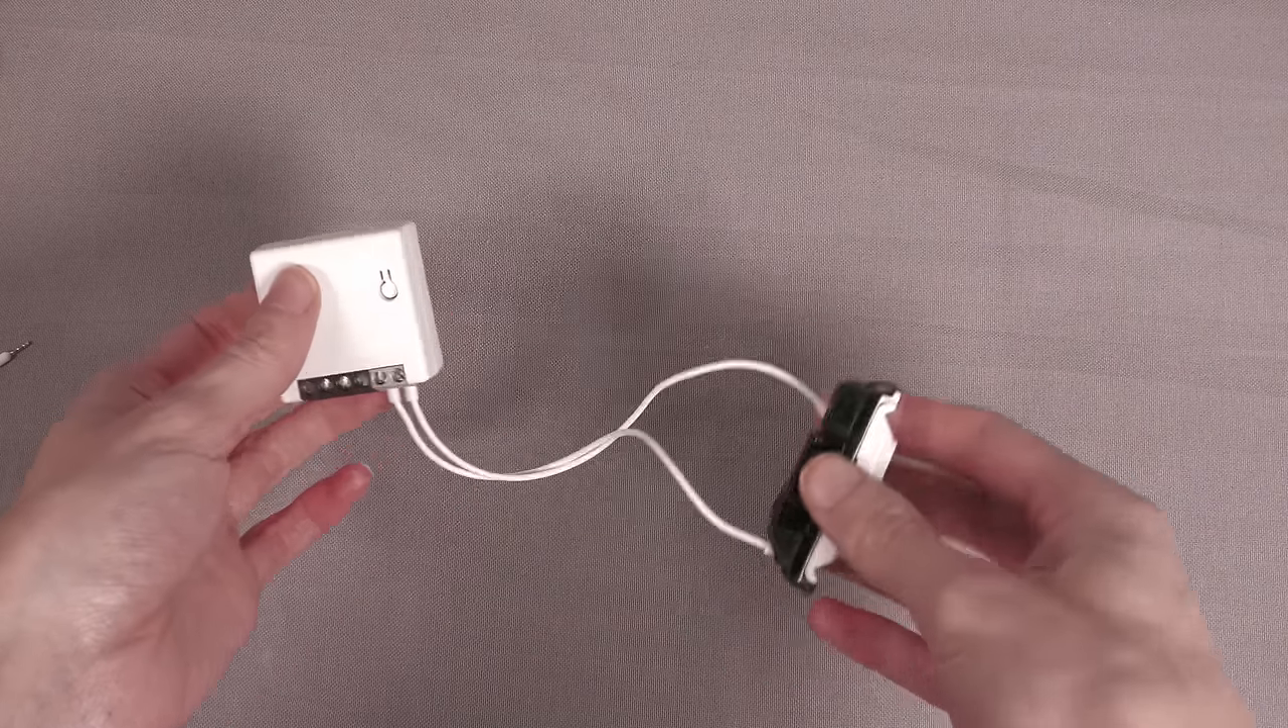All I've done is I've wired up the switch to the sonoff.